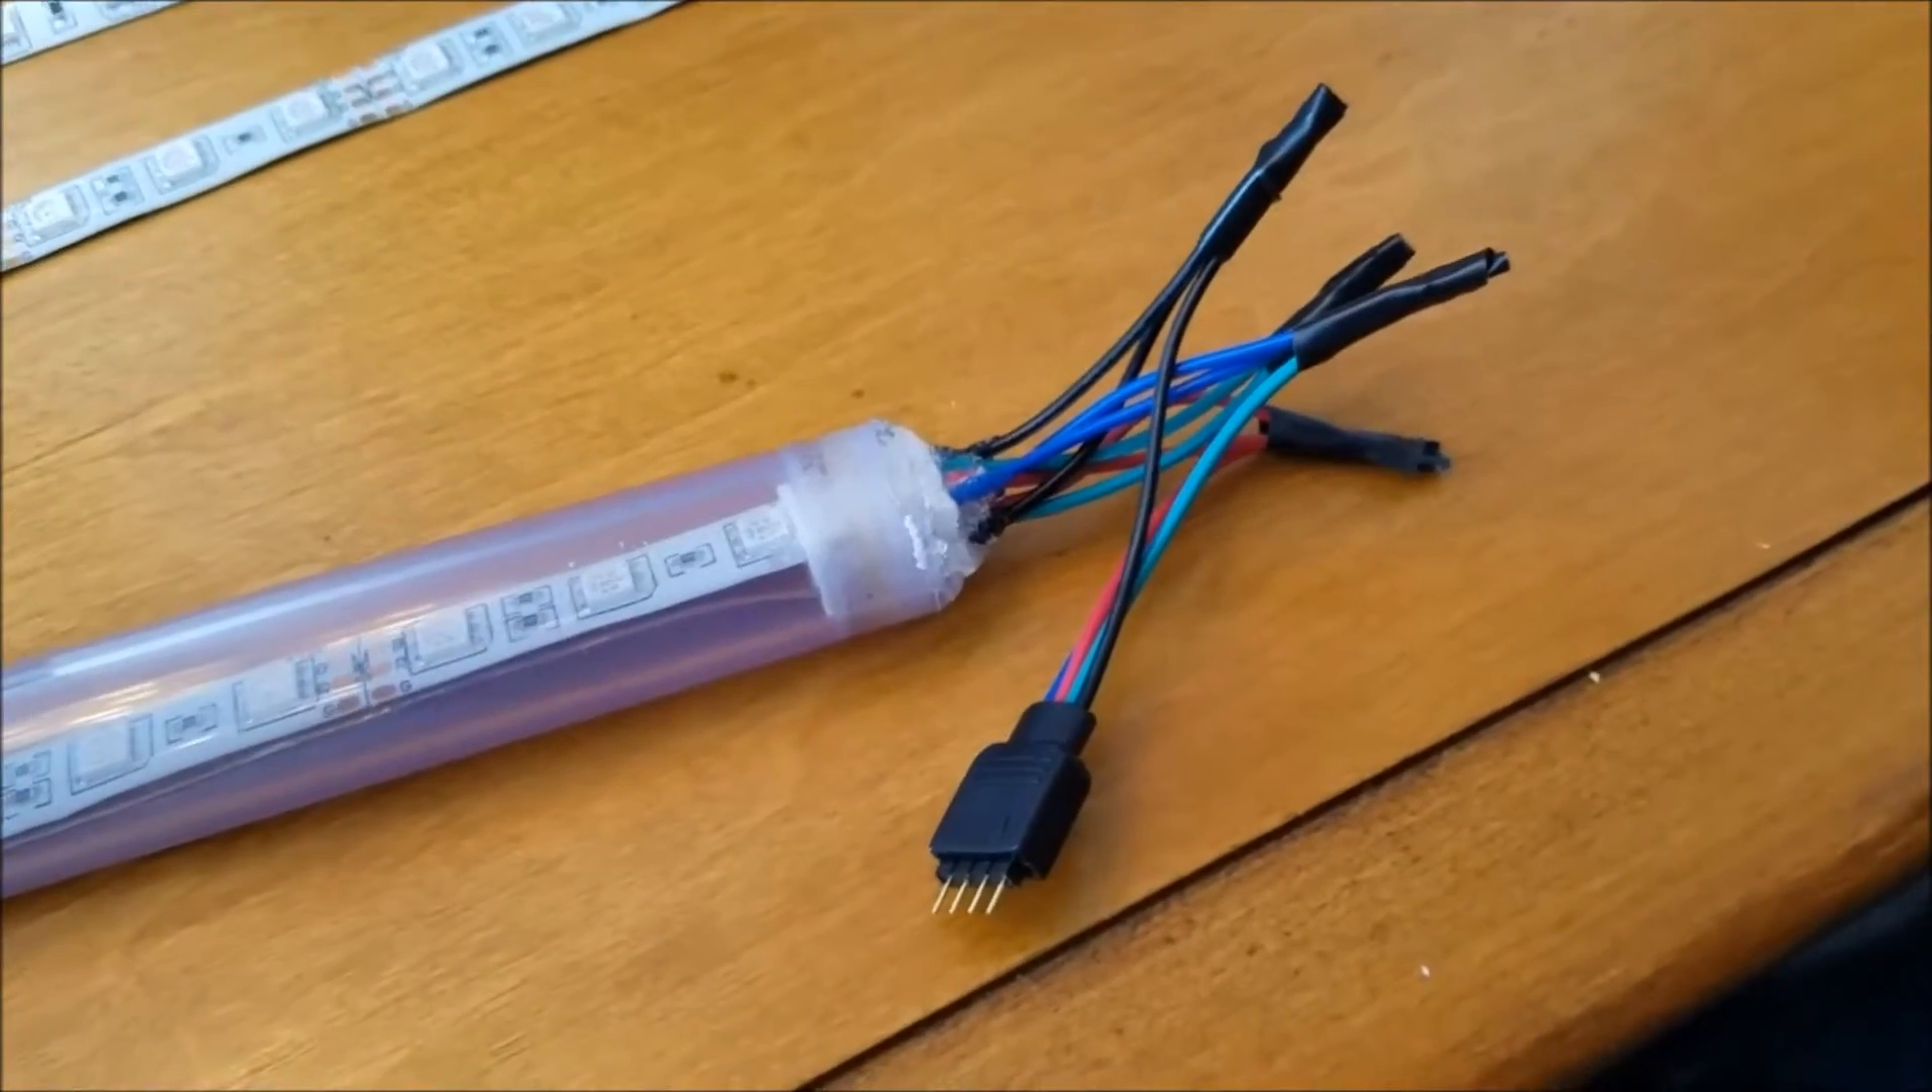Here we've got the four pin adapter wired in.